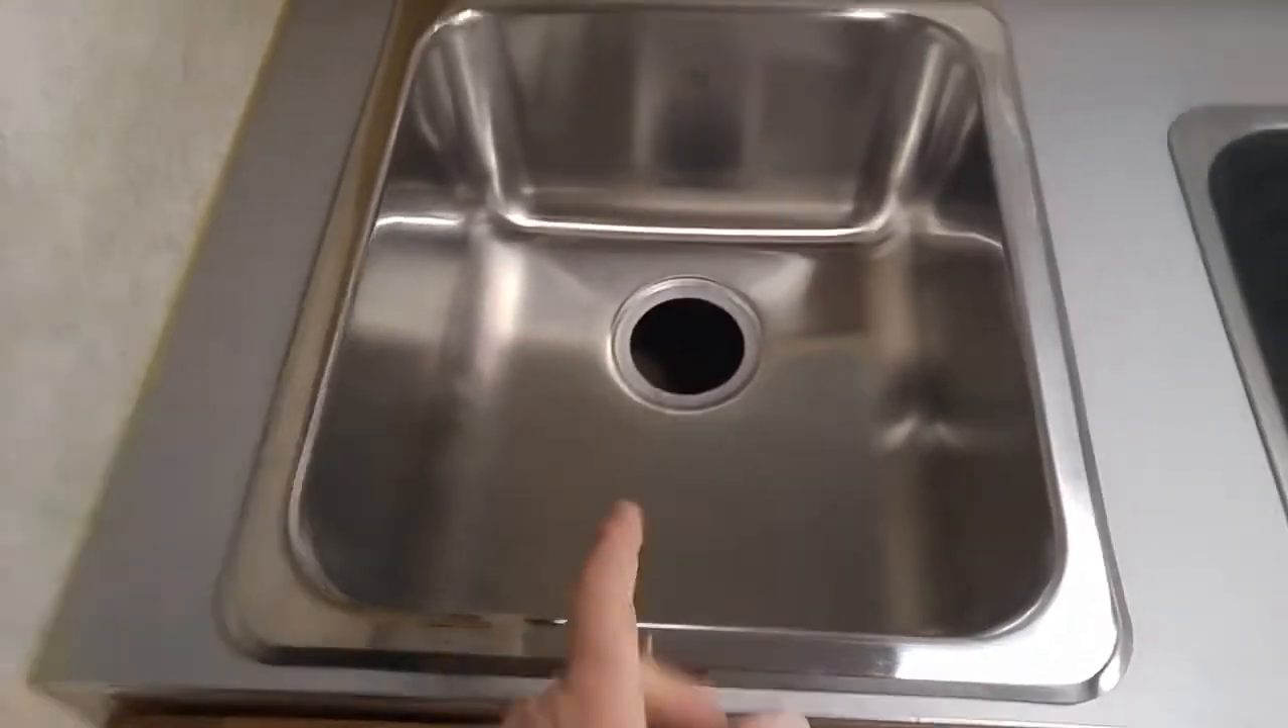But, as far as the sink goes, it's installed.